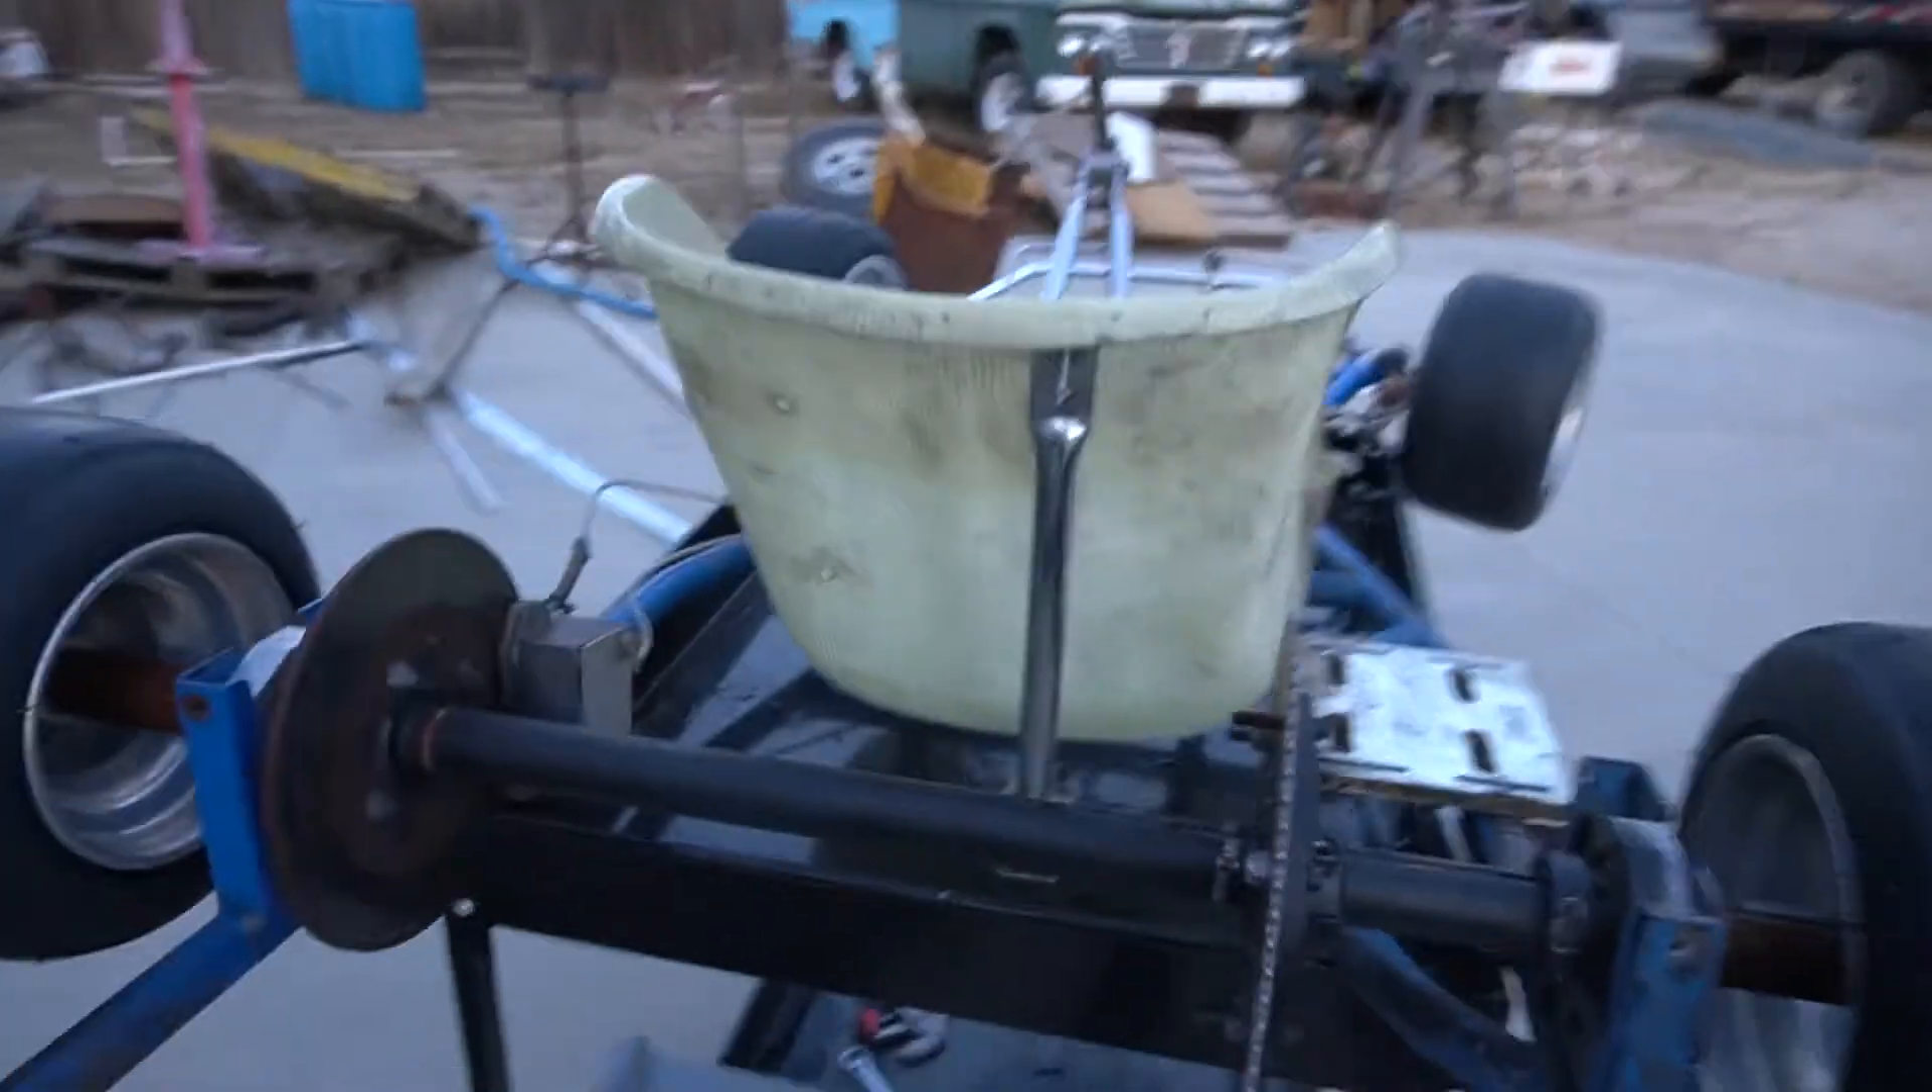I kind of got the seat in place.